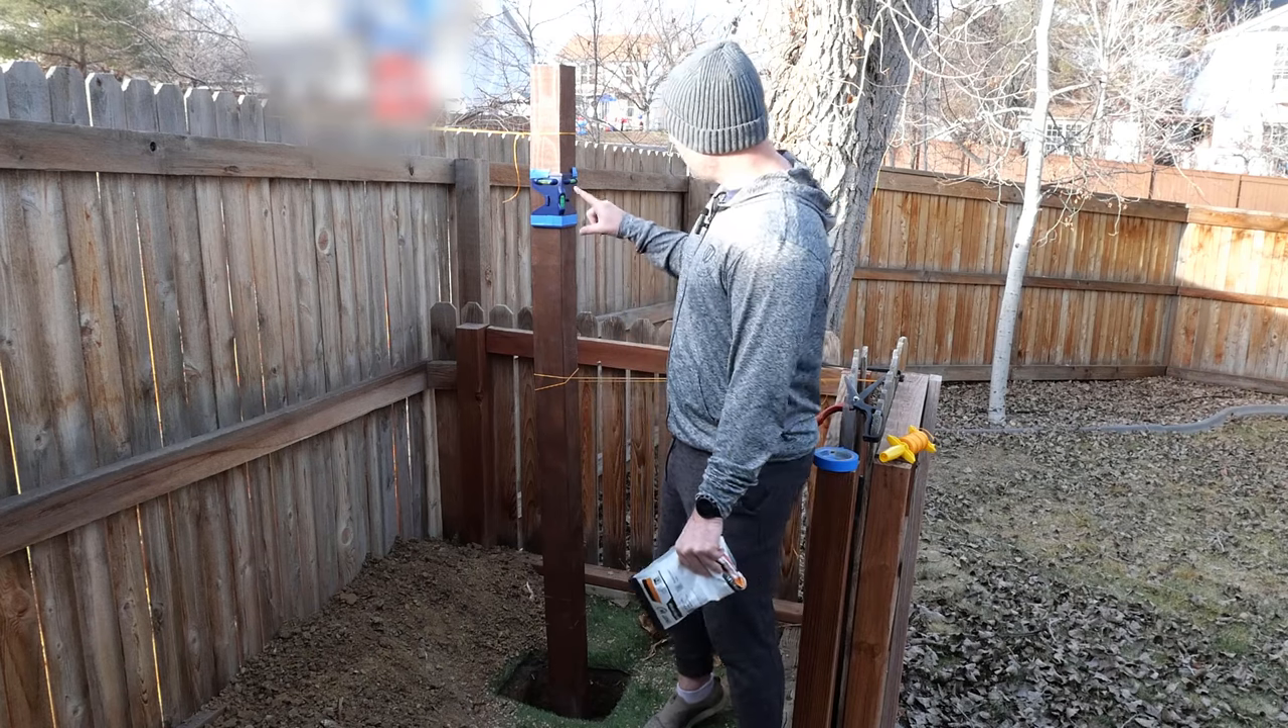So I've got the pole set up in the hole here.